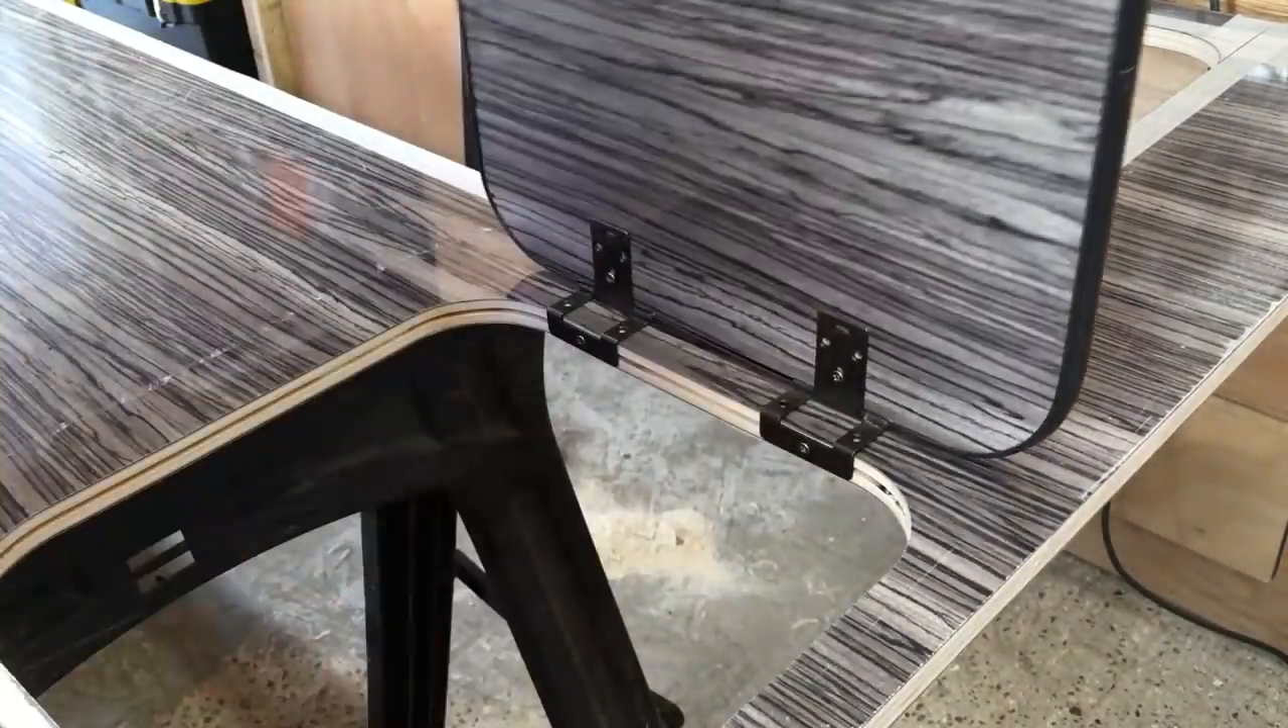There we go, so that's the finished door. Obviously we've got to put the trim round the opening, same as we did the door.